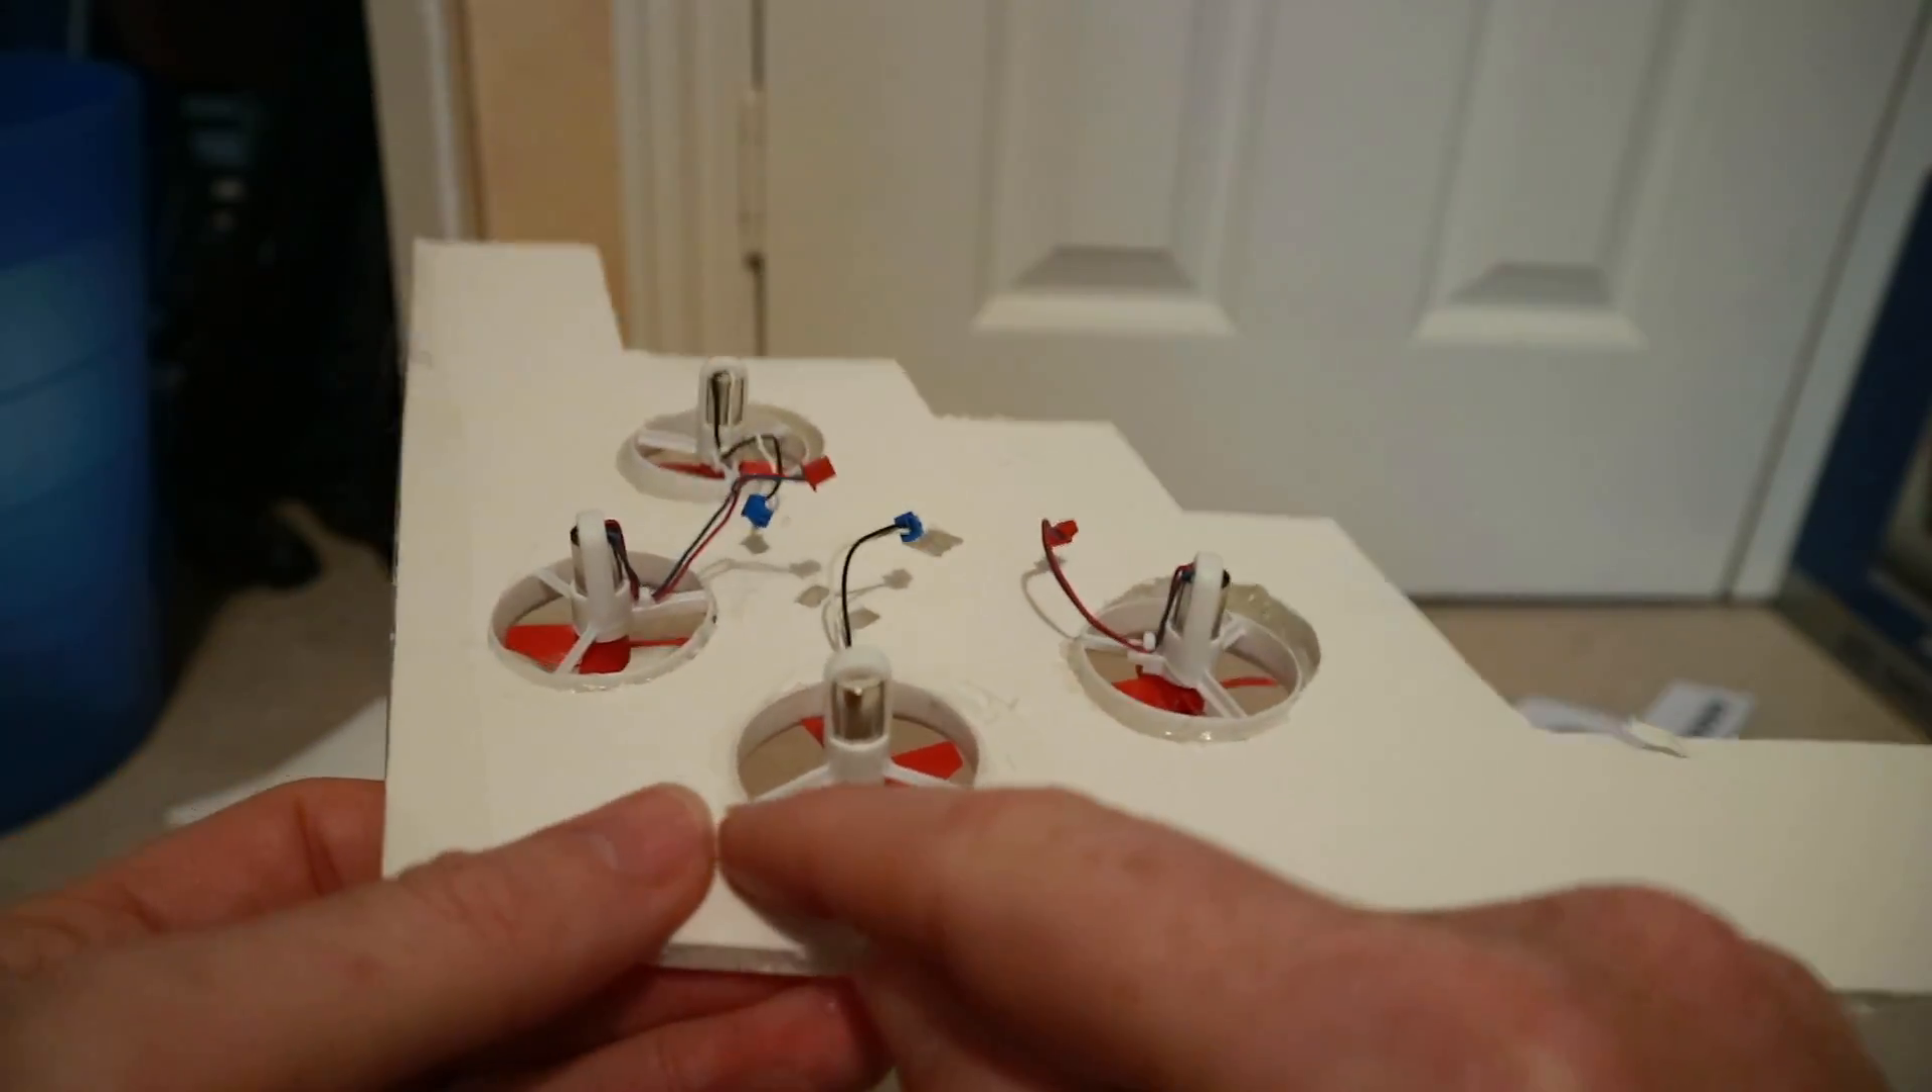There is my motors in place and I've just put some glue on the inside of these ones.